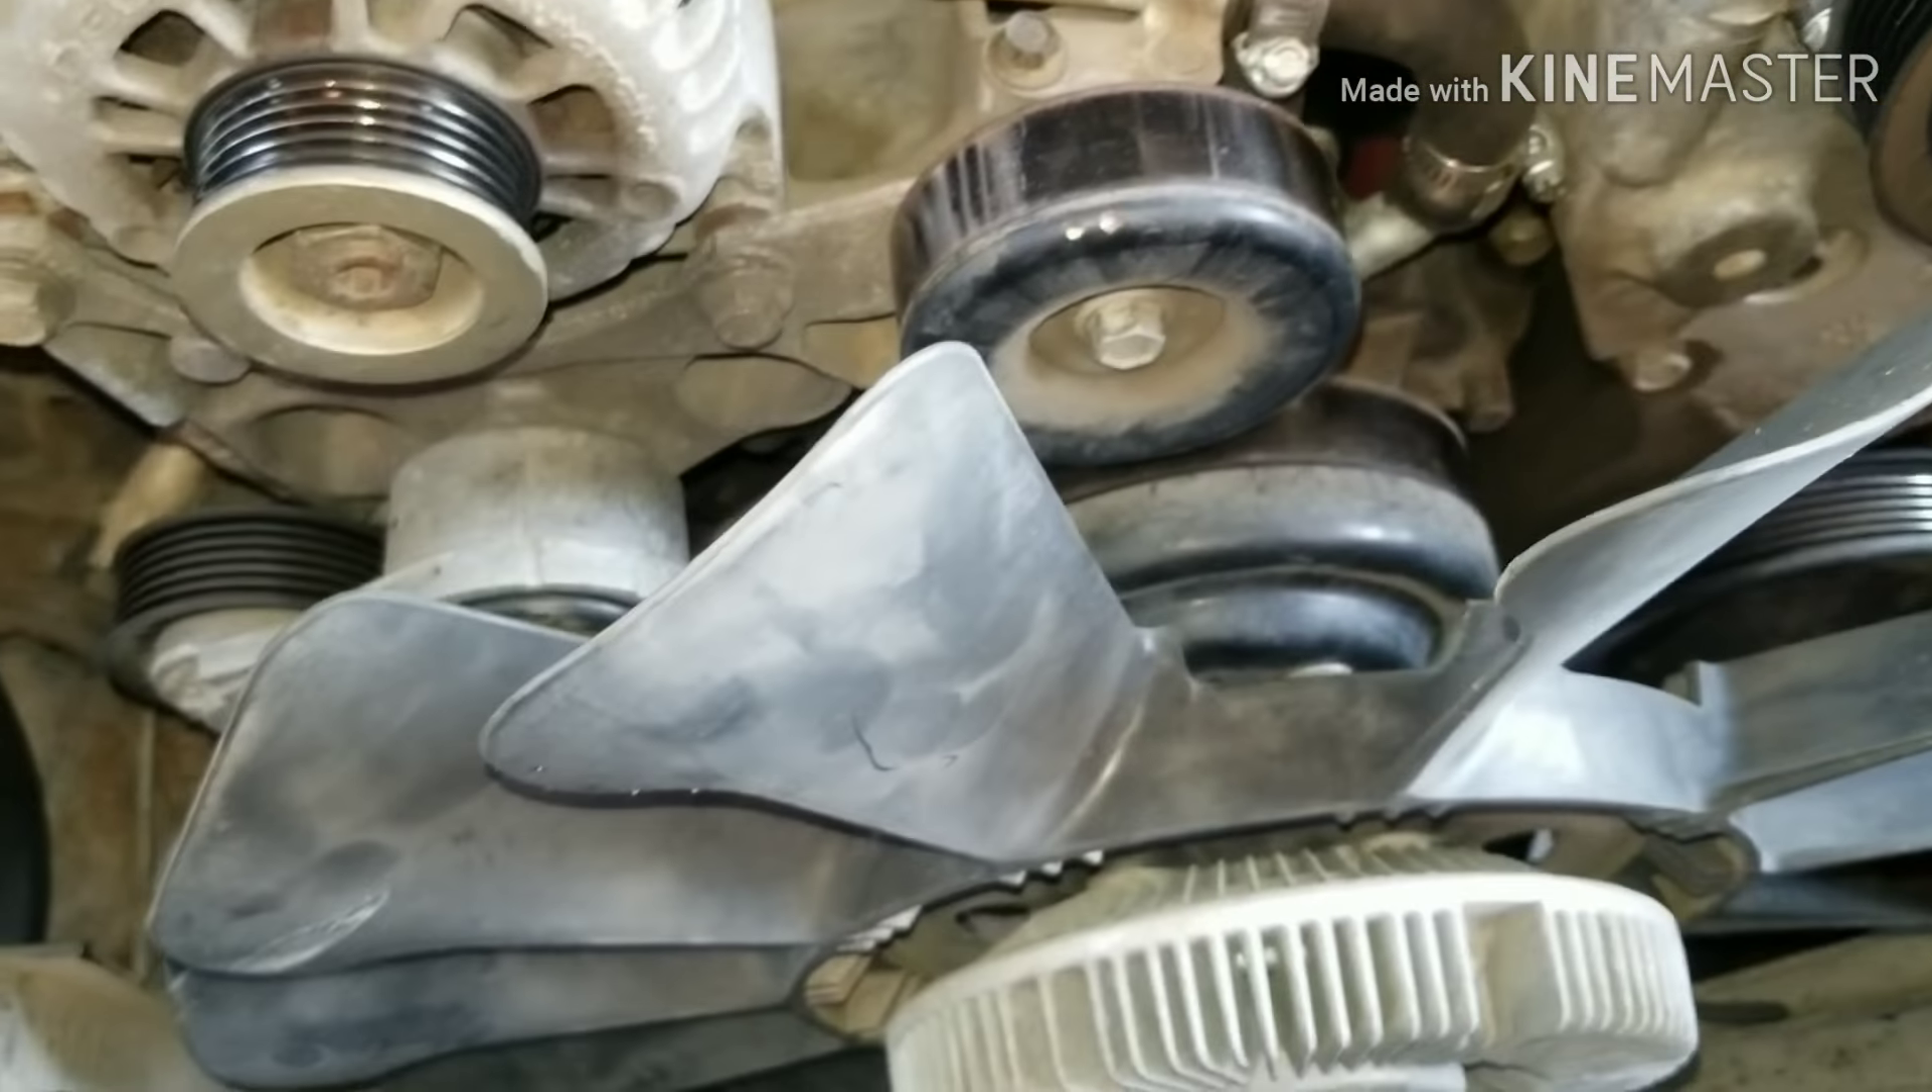I already took my belt off.